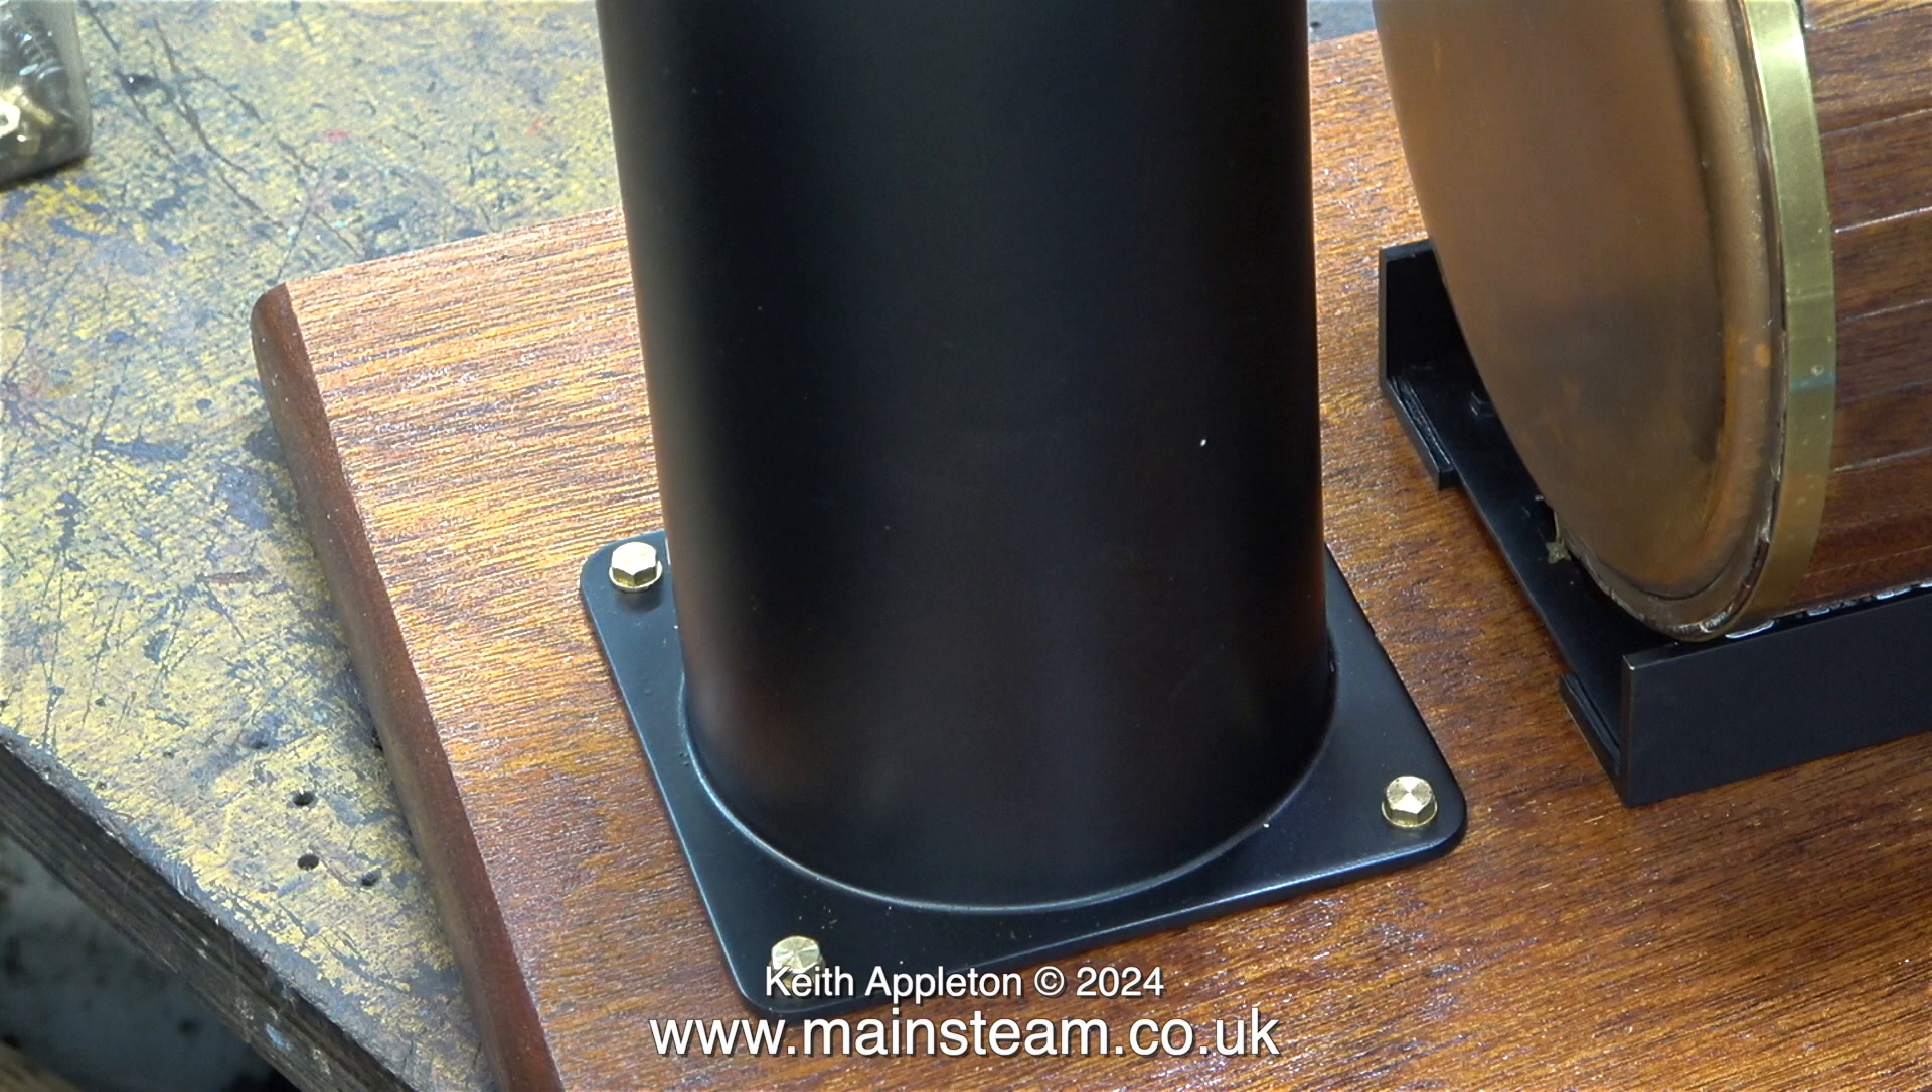I used some 4BA bolts and washers to tighten the condenser onto the baseboard.